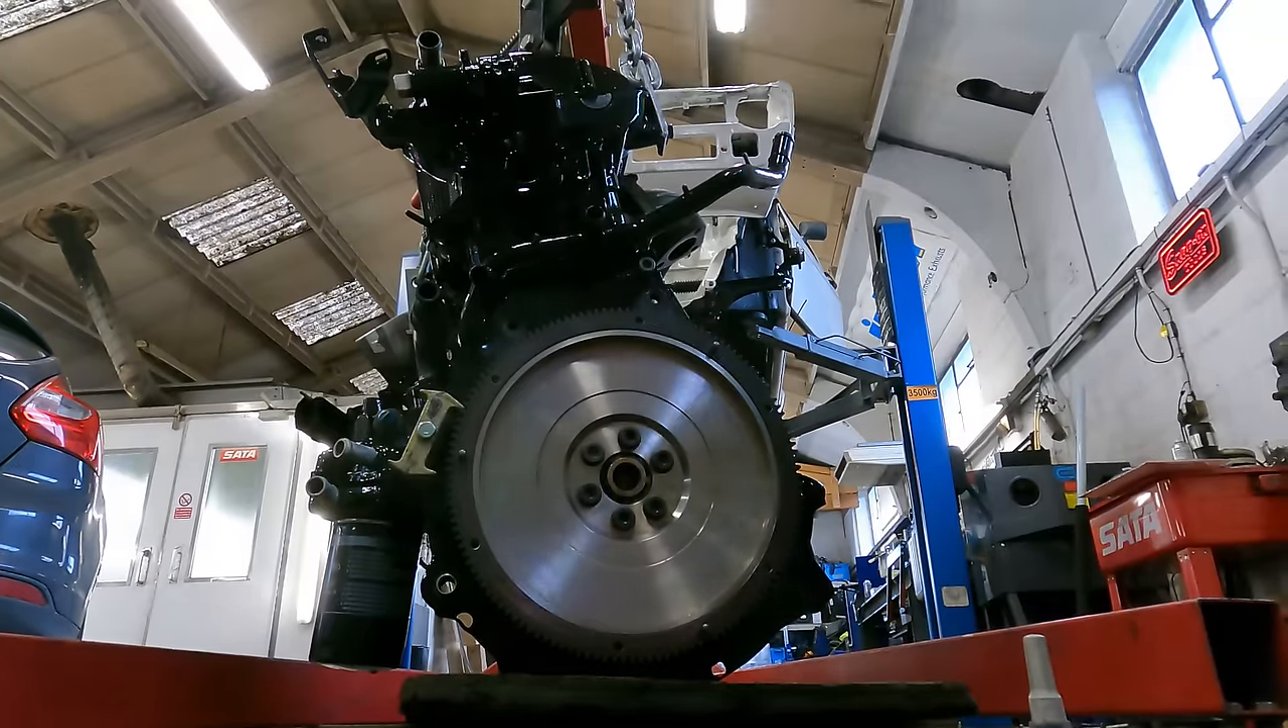And the flywheel is on. Got the bolts started.